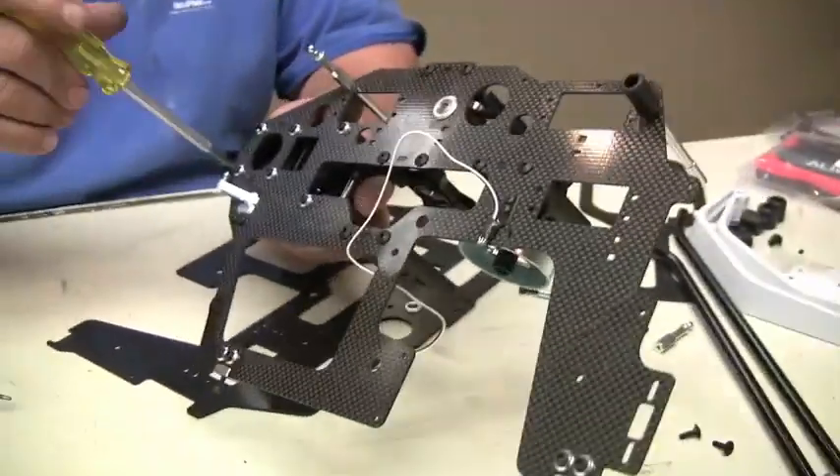Okay, what we've done here is built one side of the frame.